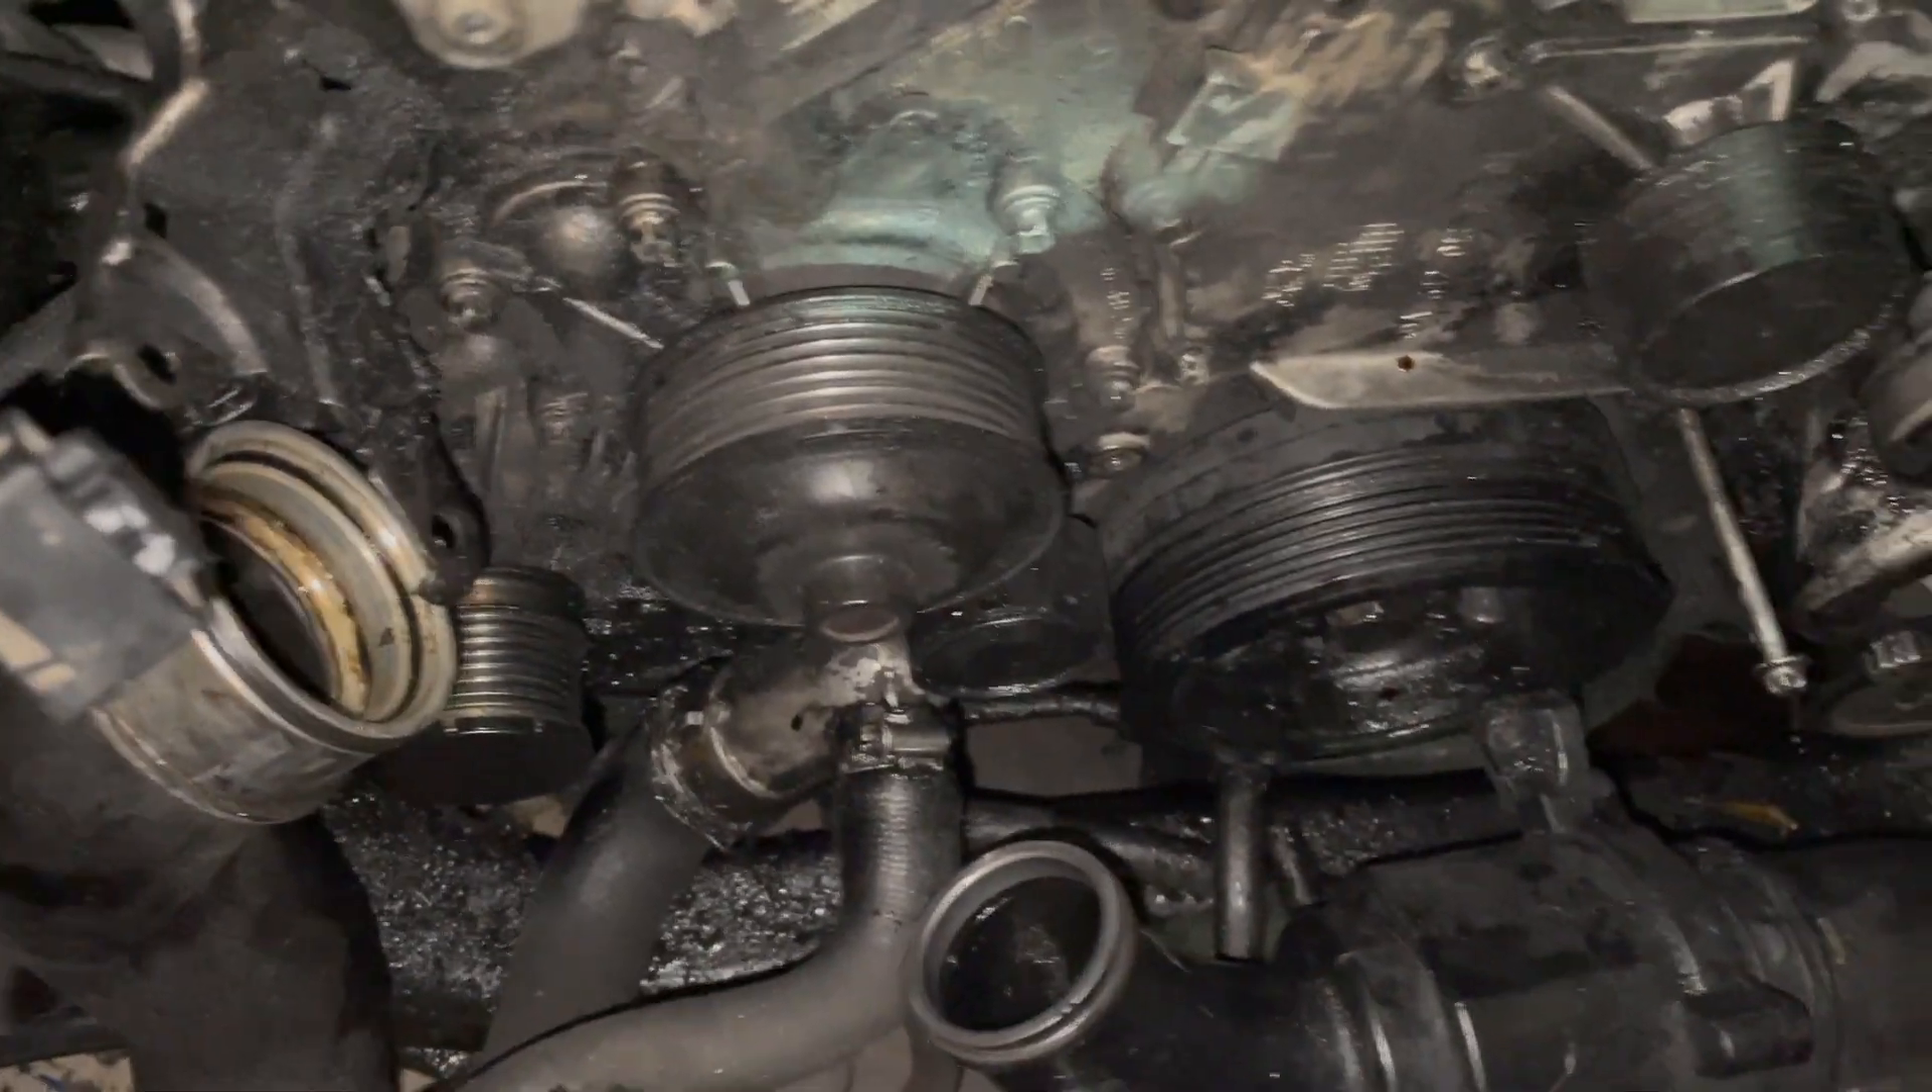So at this point we have also removed the serpentine belt.